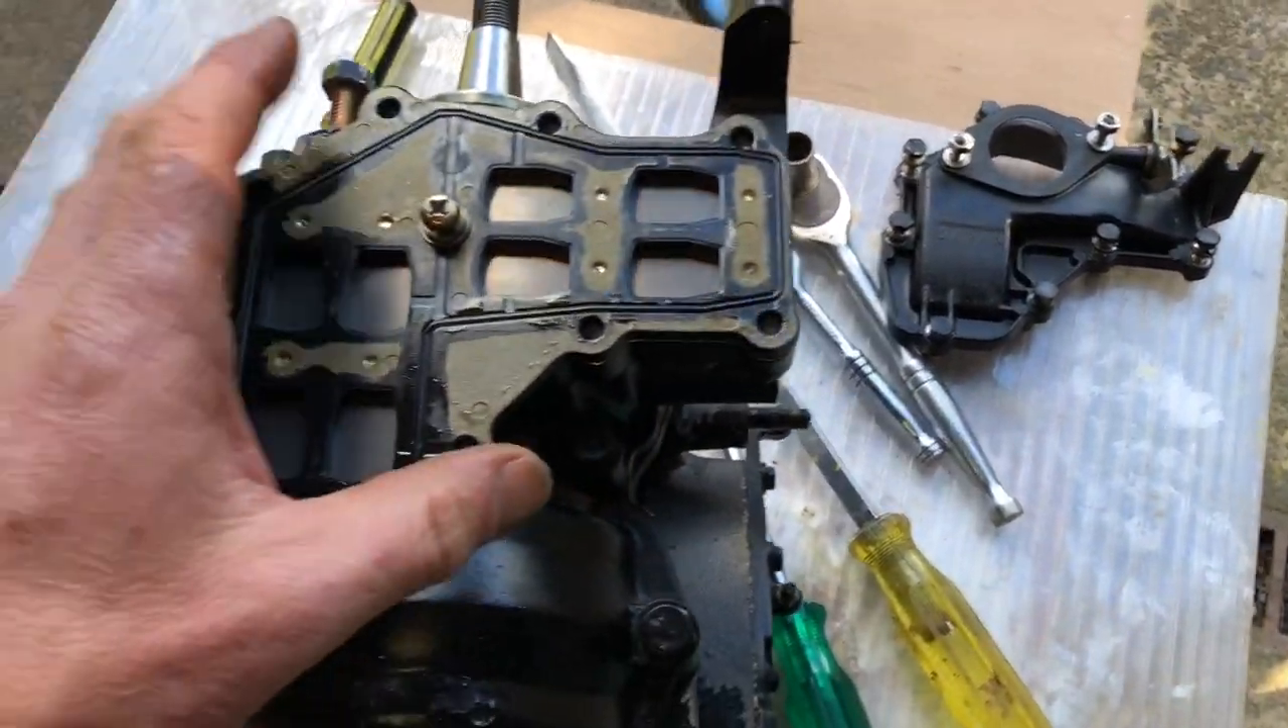So I've just taken the front cover off and here's the reed plate so the moment of truth is under this.